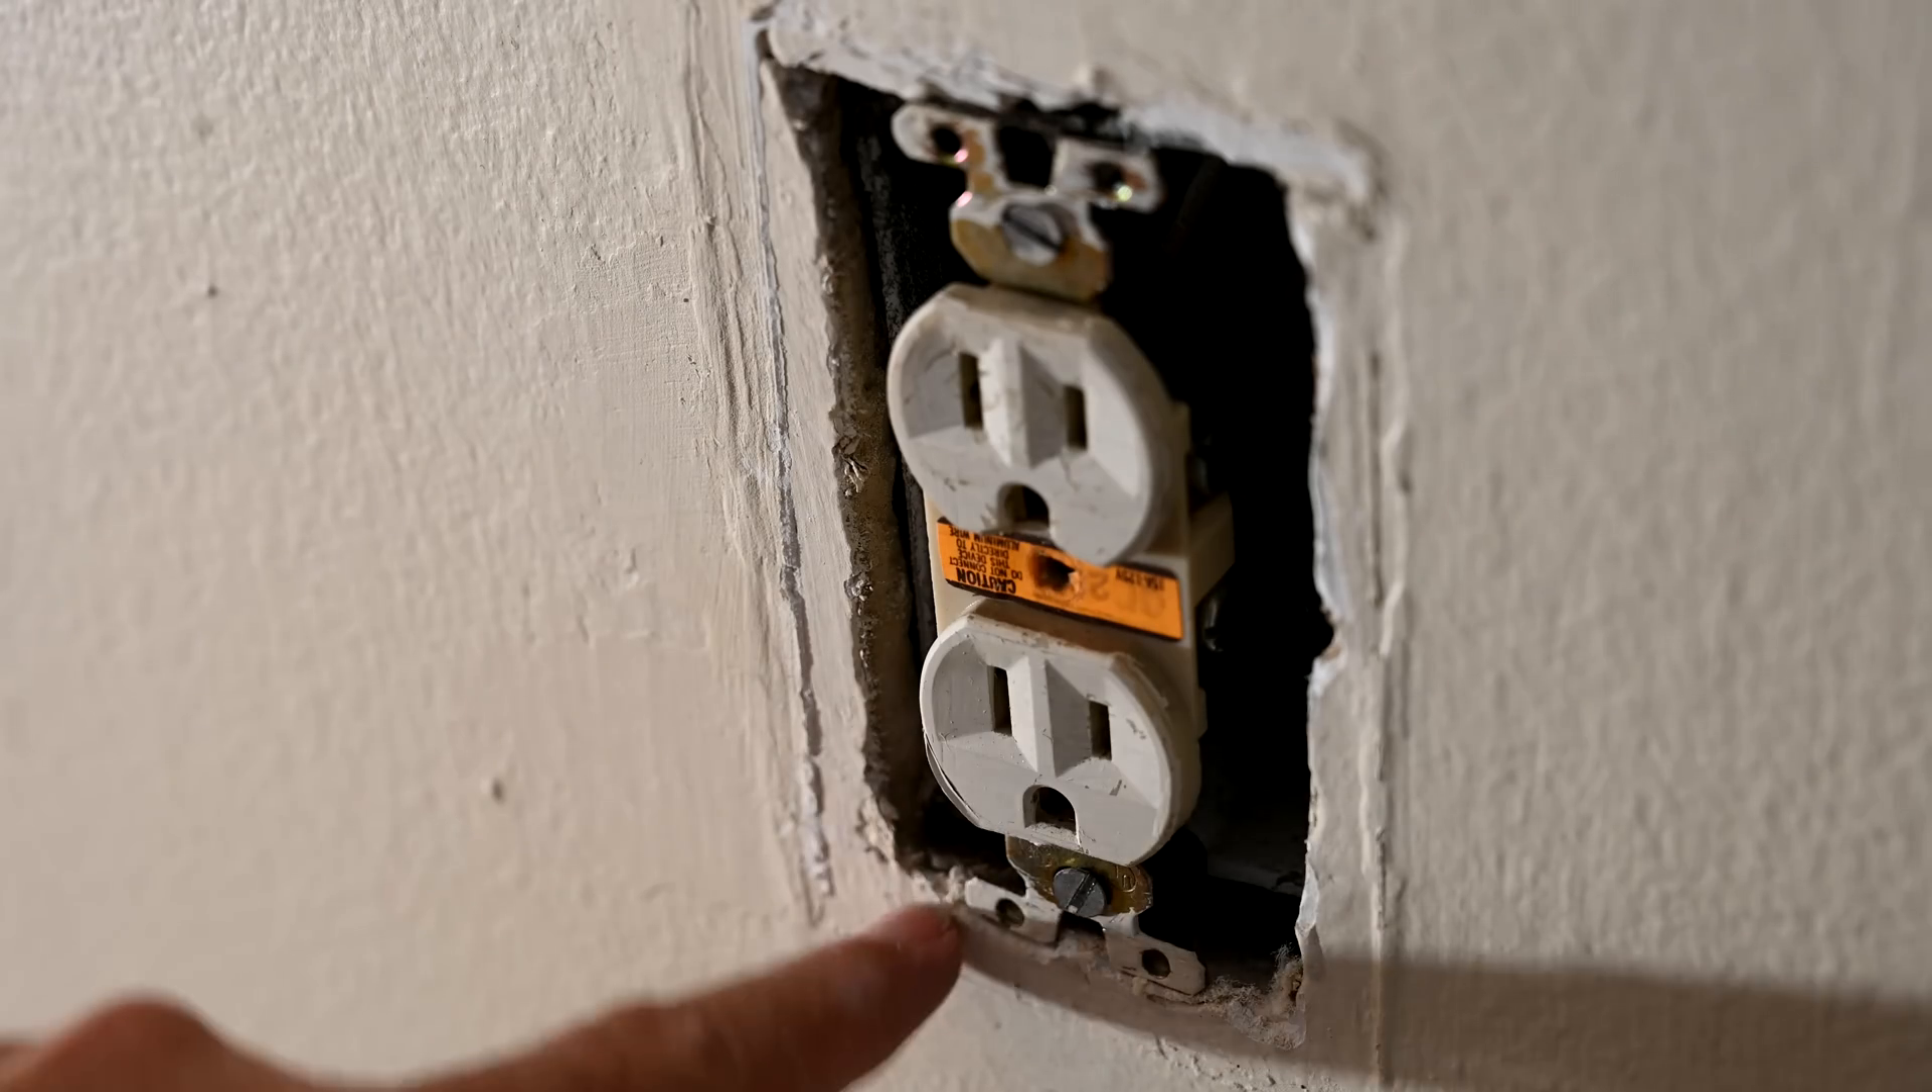So since we have the case where this outlet is, the hole is just way too big vertically, so very little of this is going to grip any of the drywall.